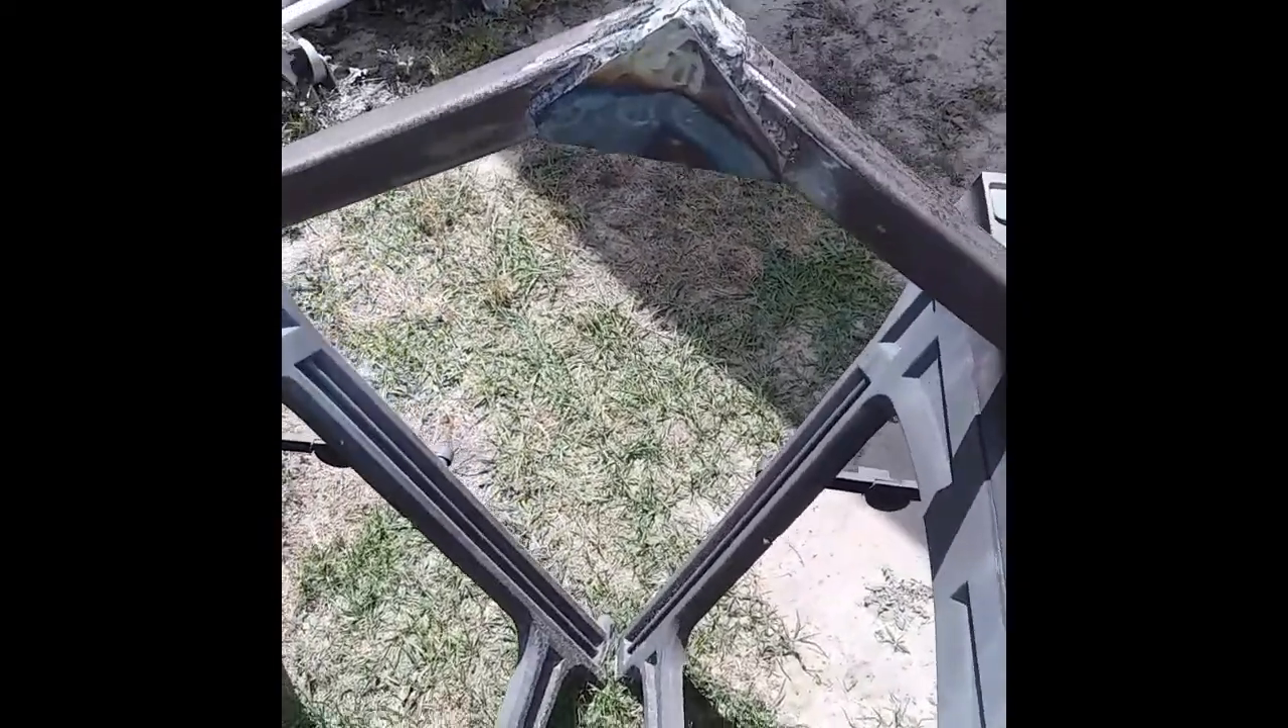And of course here you can see that some support has been given to this joint, so that it is good and strong.